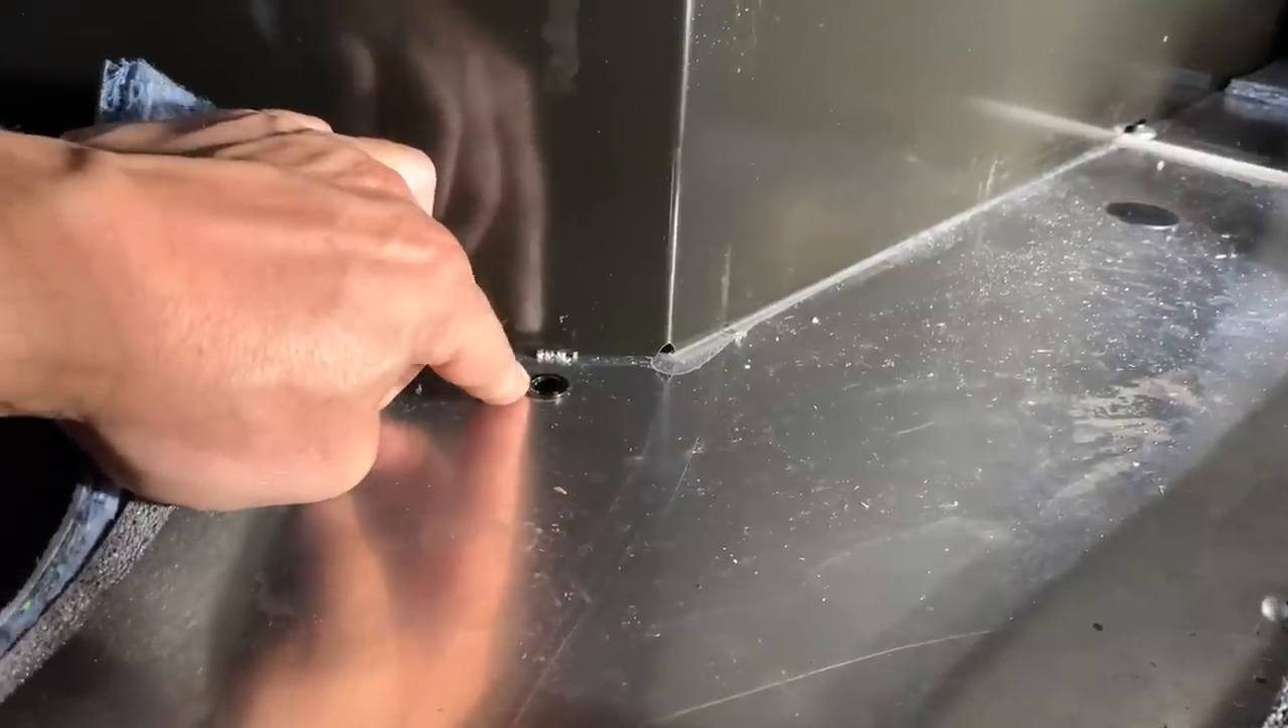What Kevin's done is we've put a small hole in the floor right here with a grommet.